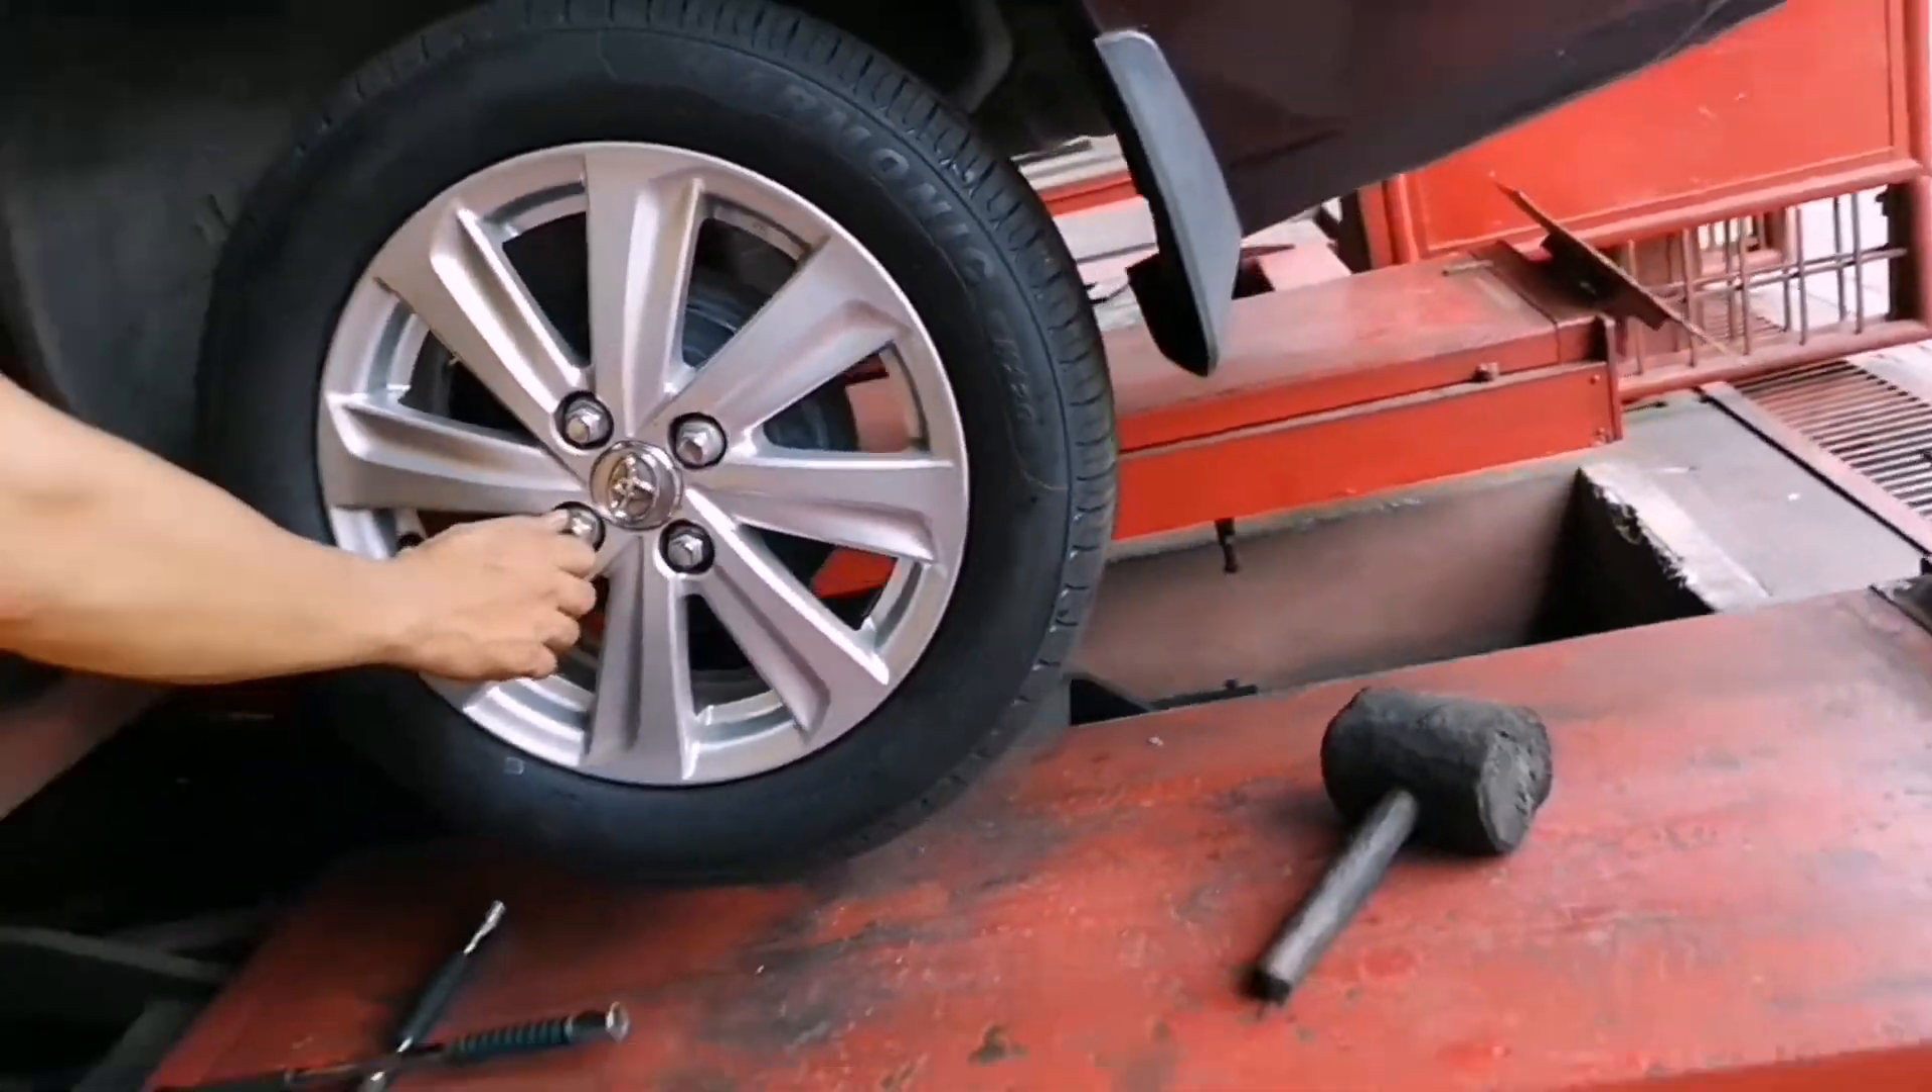So ayan, nakabit na yung gulong natin.